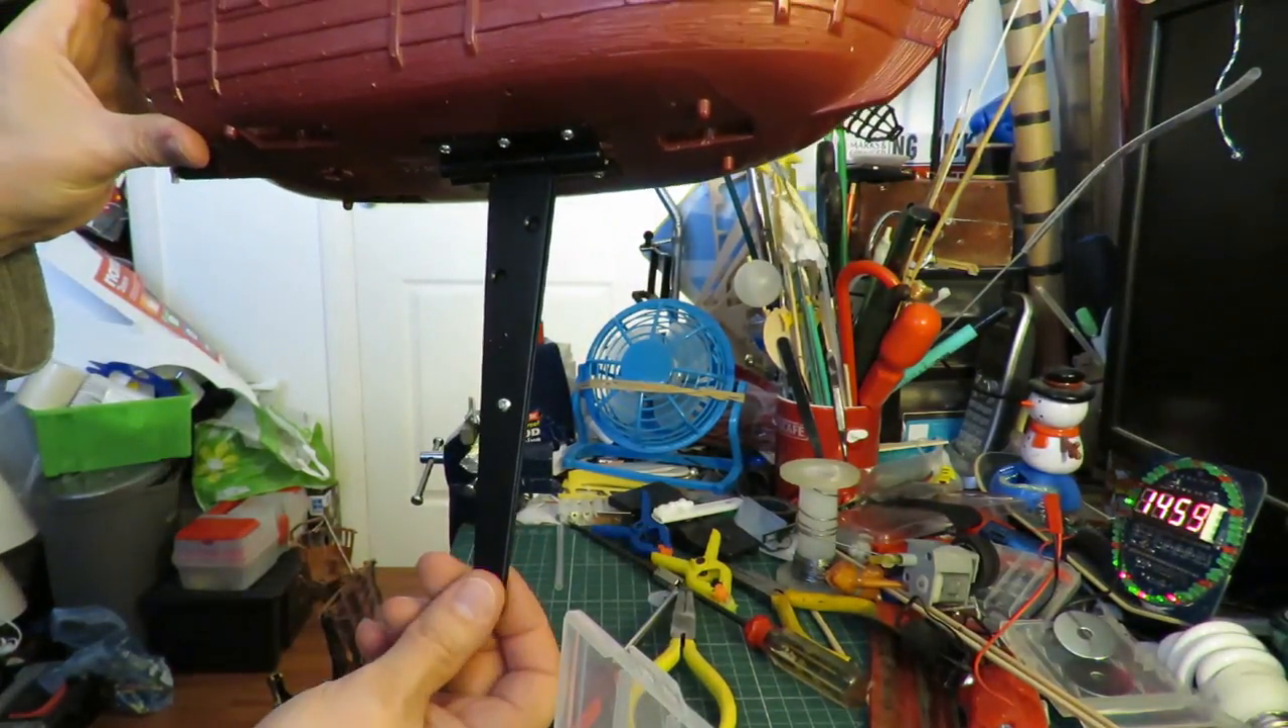There's our keel. I haven't put a weight on the bottom of it yet.